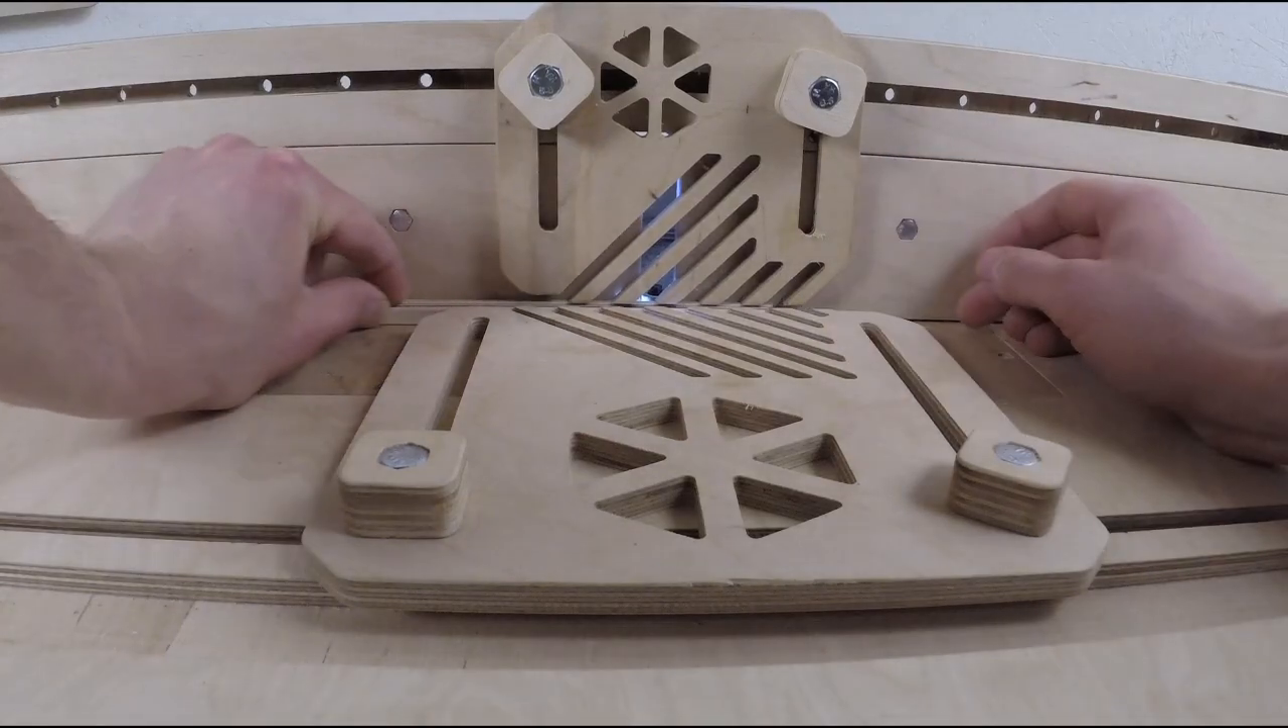So I installed the fence on the router table and attached the anti -kickback components at the fence and on the work table.